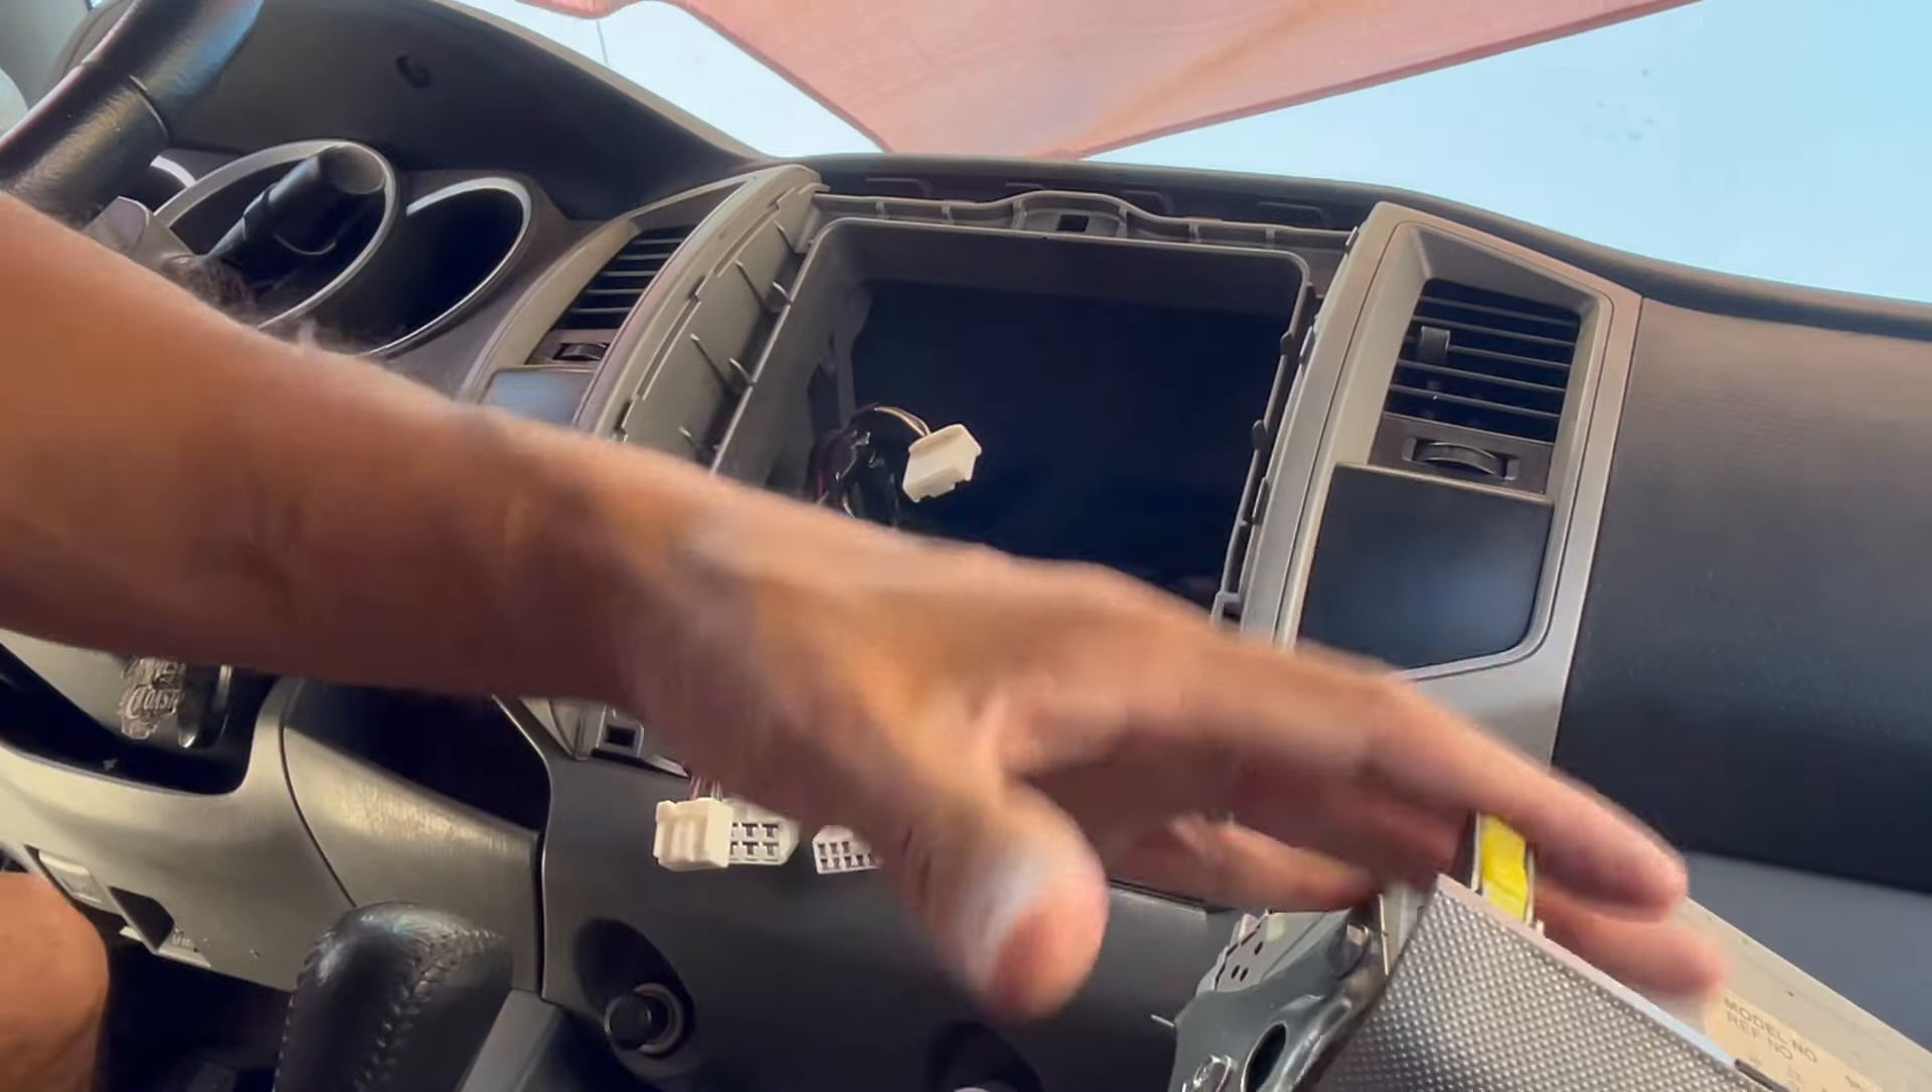There you go. Head unit is out.